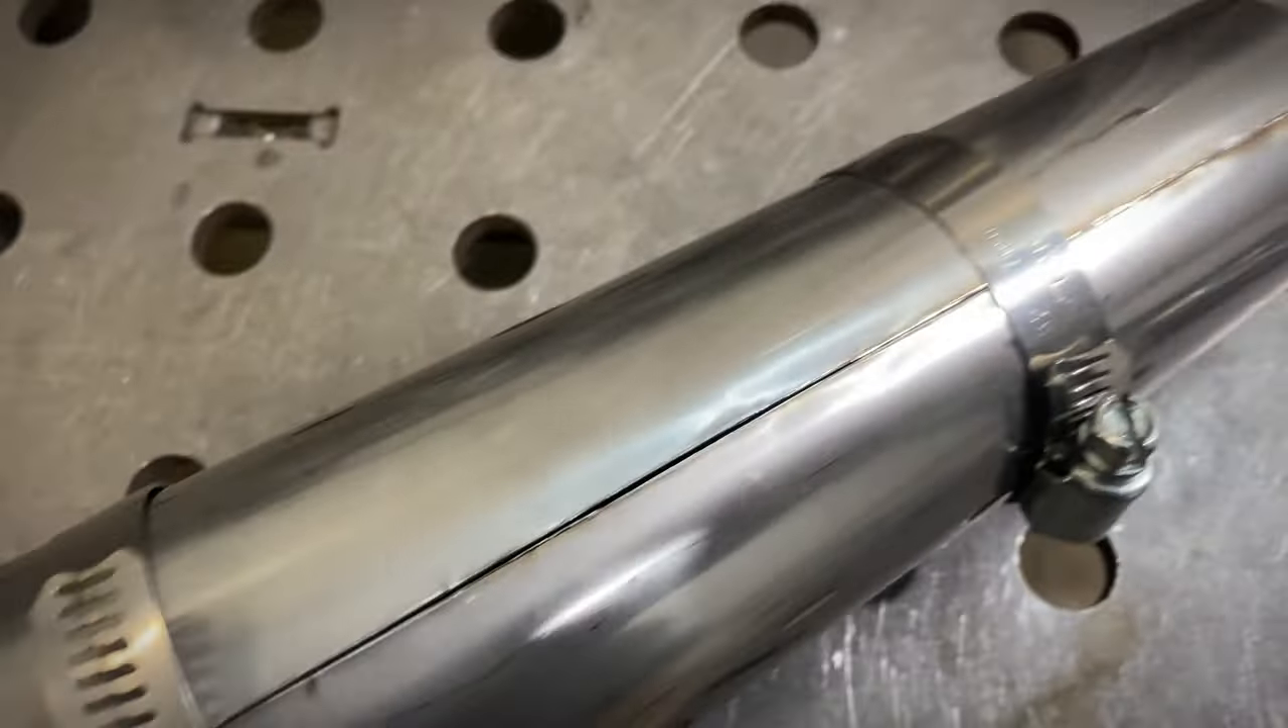Our seam is pulled together.